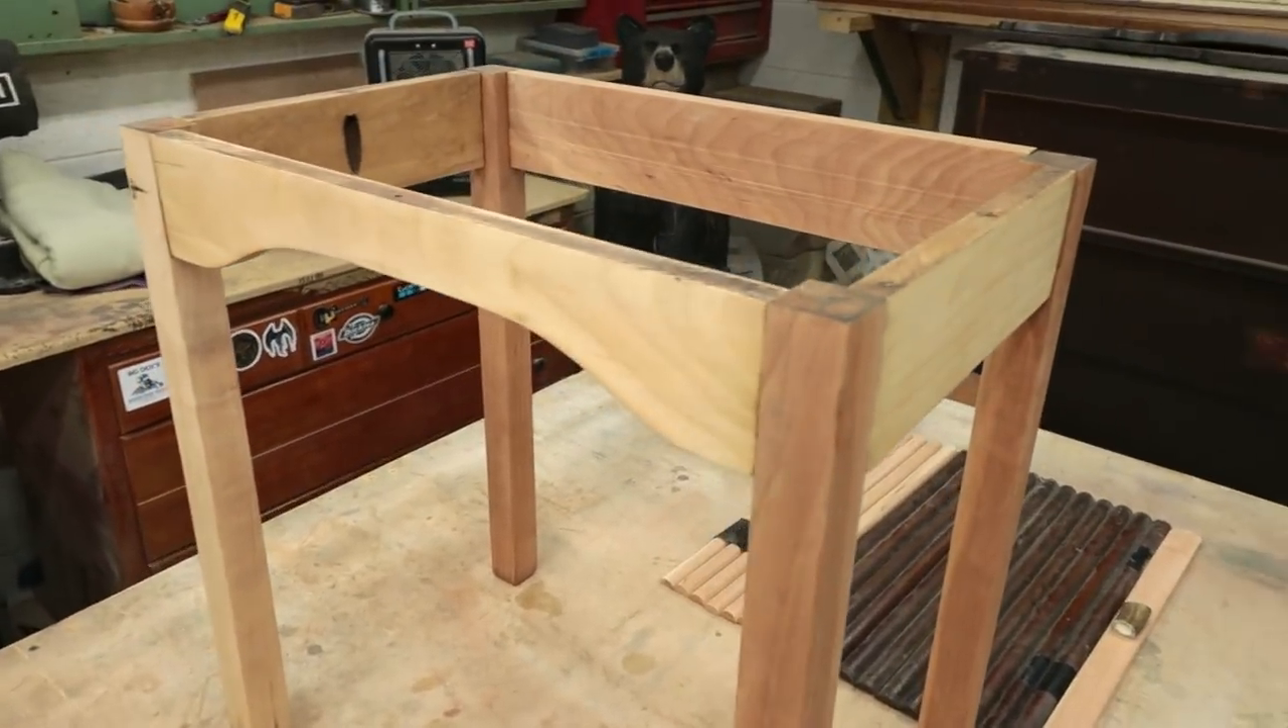I'll just have to do a little bit of touch-up sanding and then i also got the base got that all glued up.